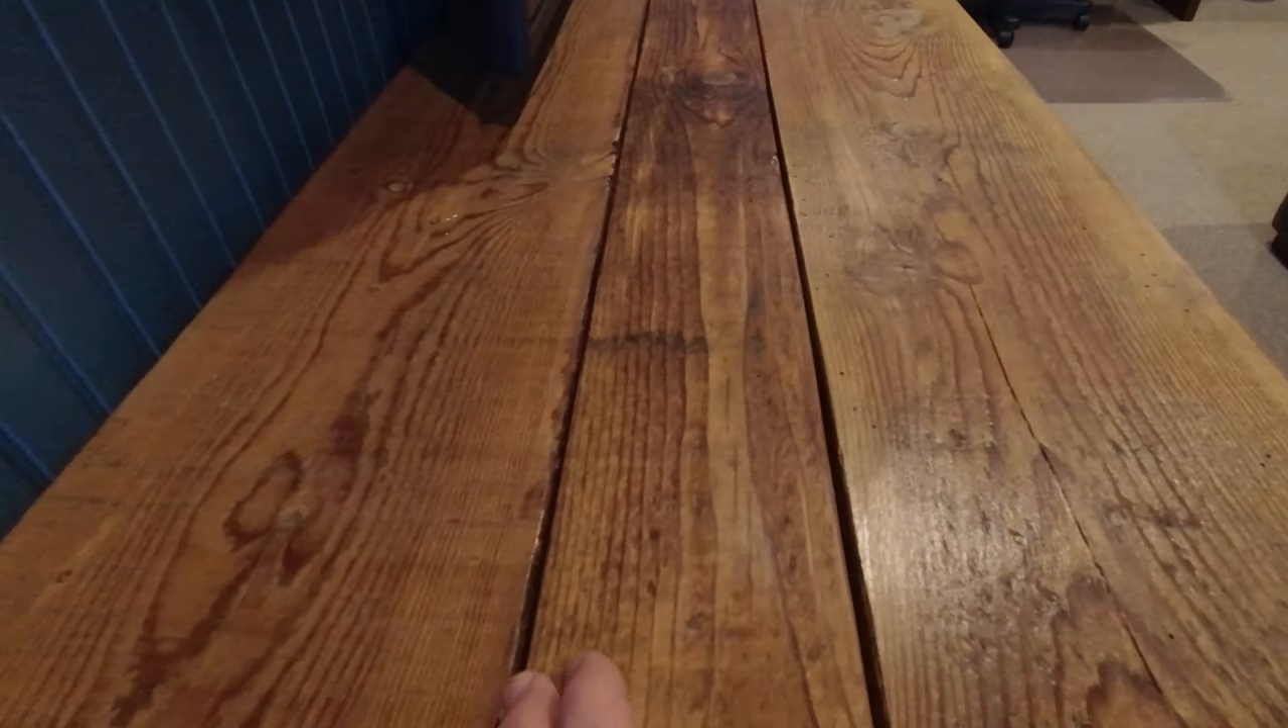Yeah, there's little gaps in between the boards.